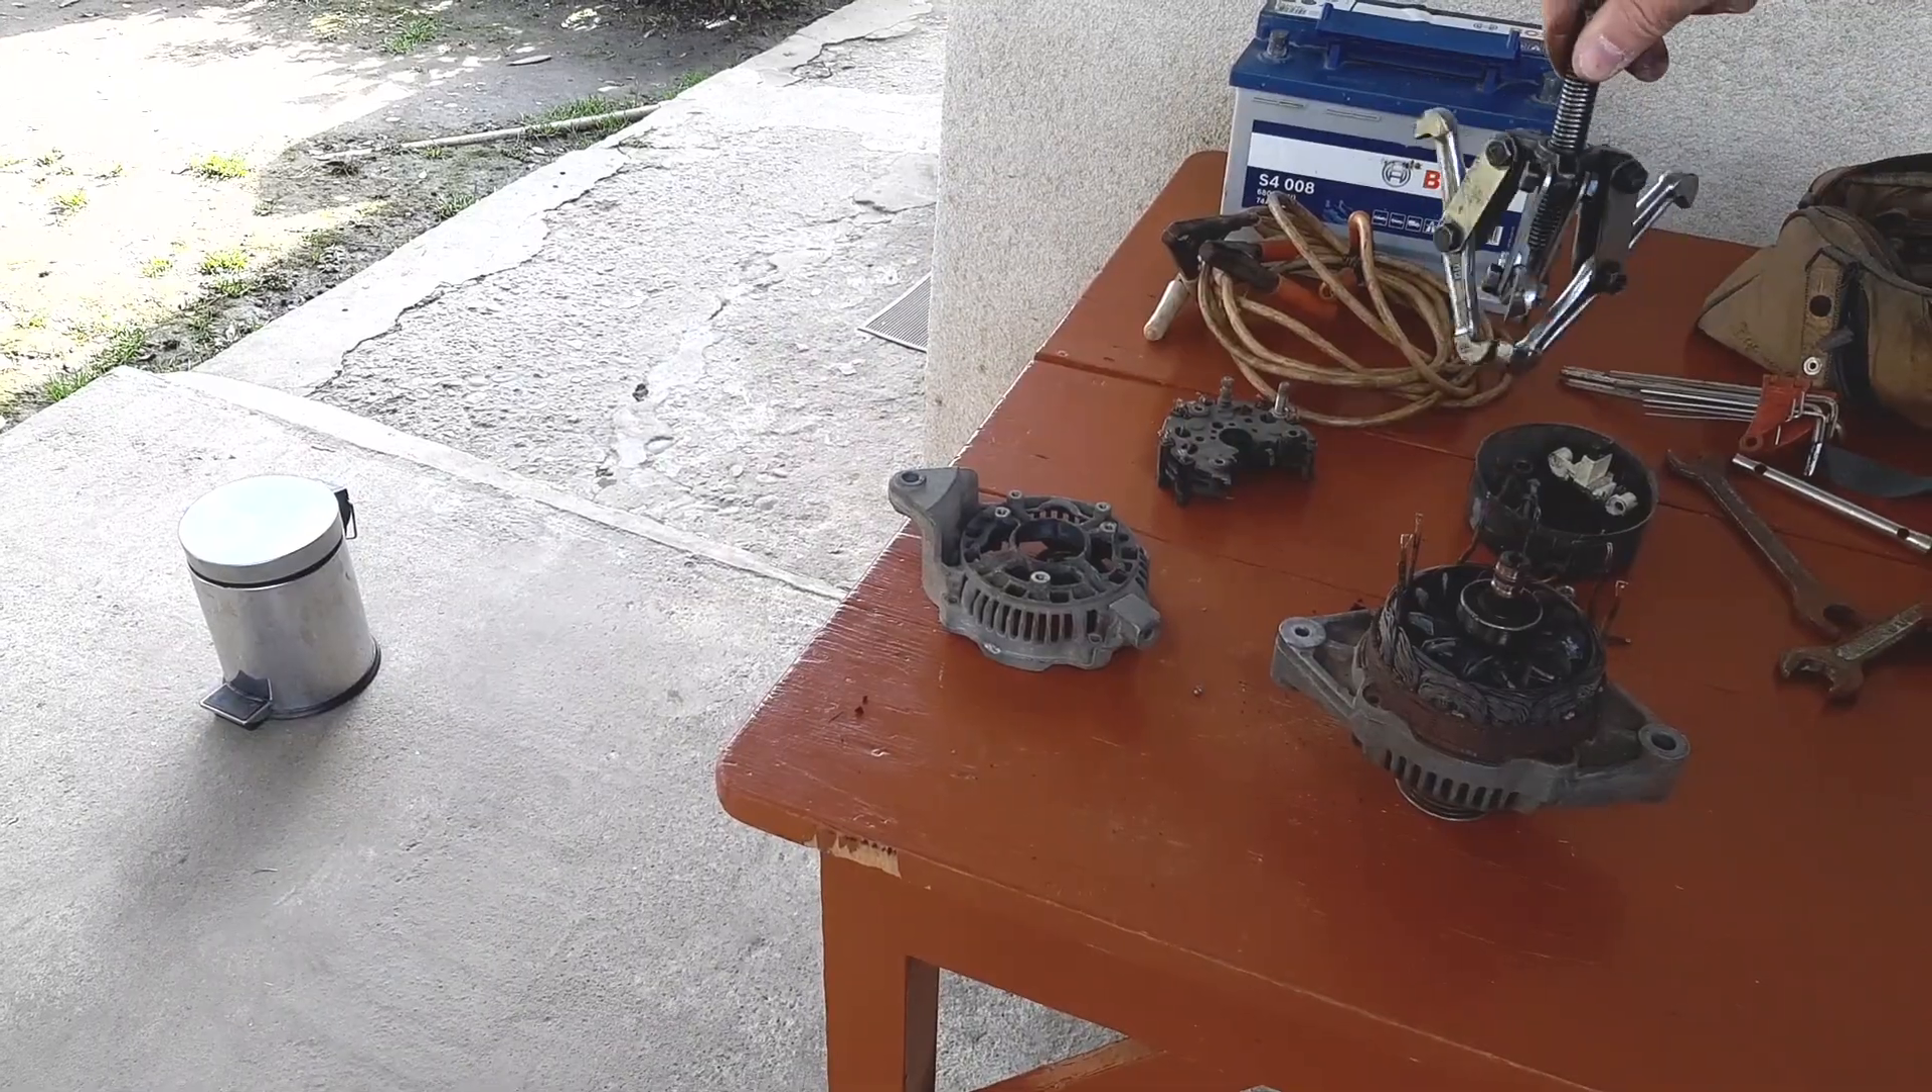Ok, meanwhile I have taken the alternator apart, and now I'll explain why I don't use this kind of puller for removing the bearing.